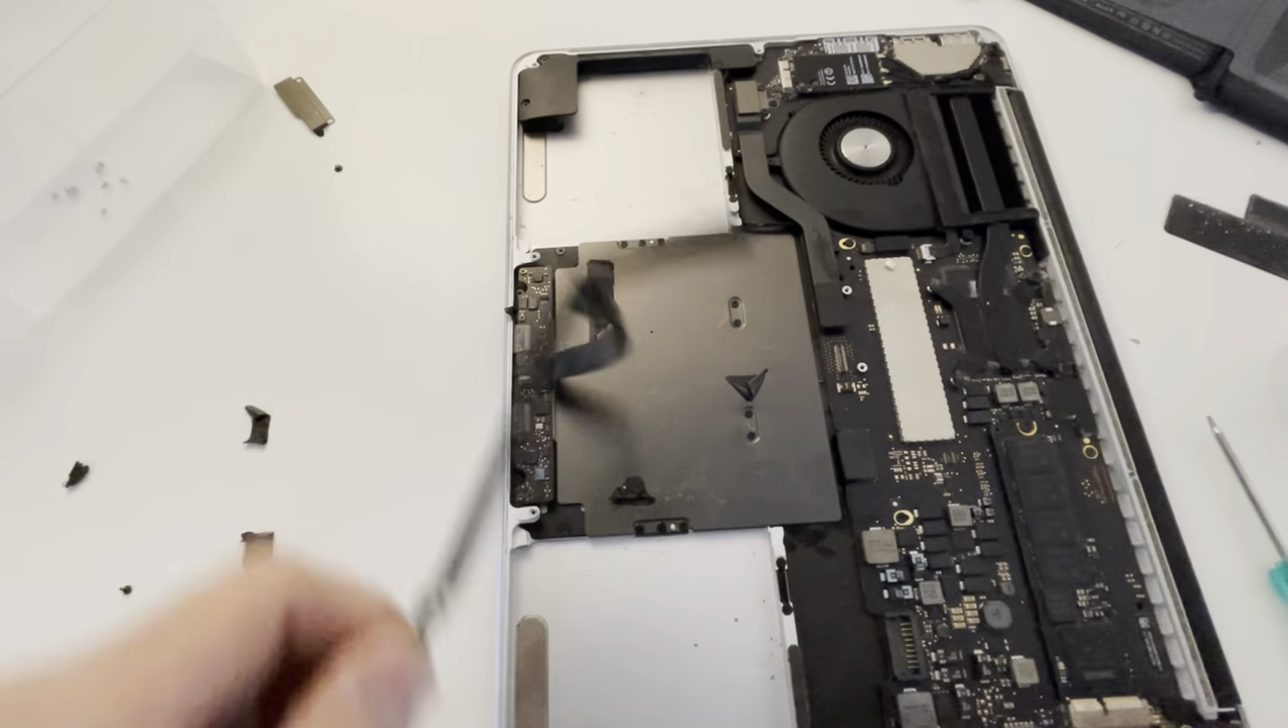We have taken out the old battery. All that remains now is we need to kind of clean this up a little bit and get it ready for the new battery to go in.